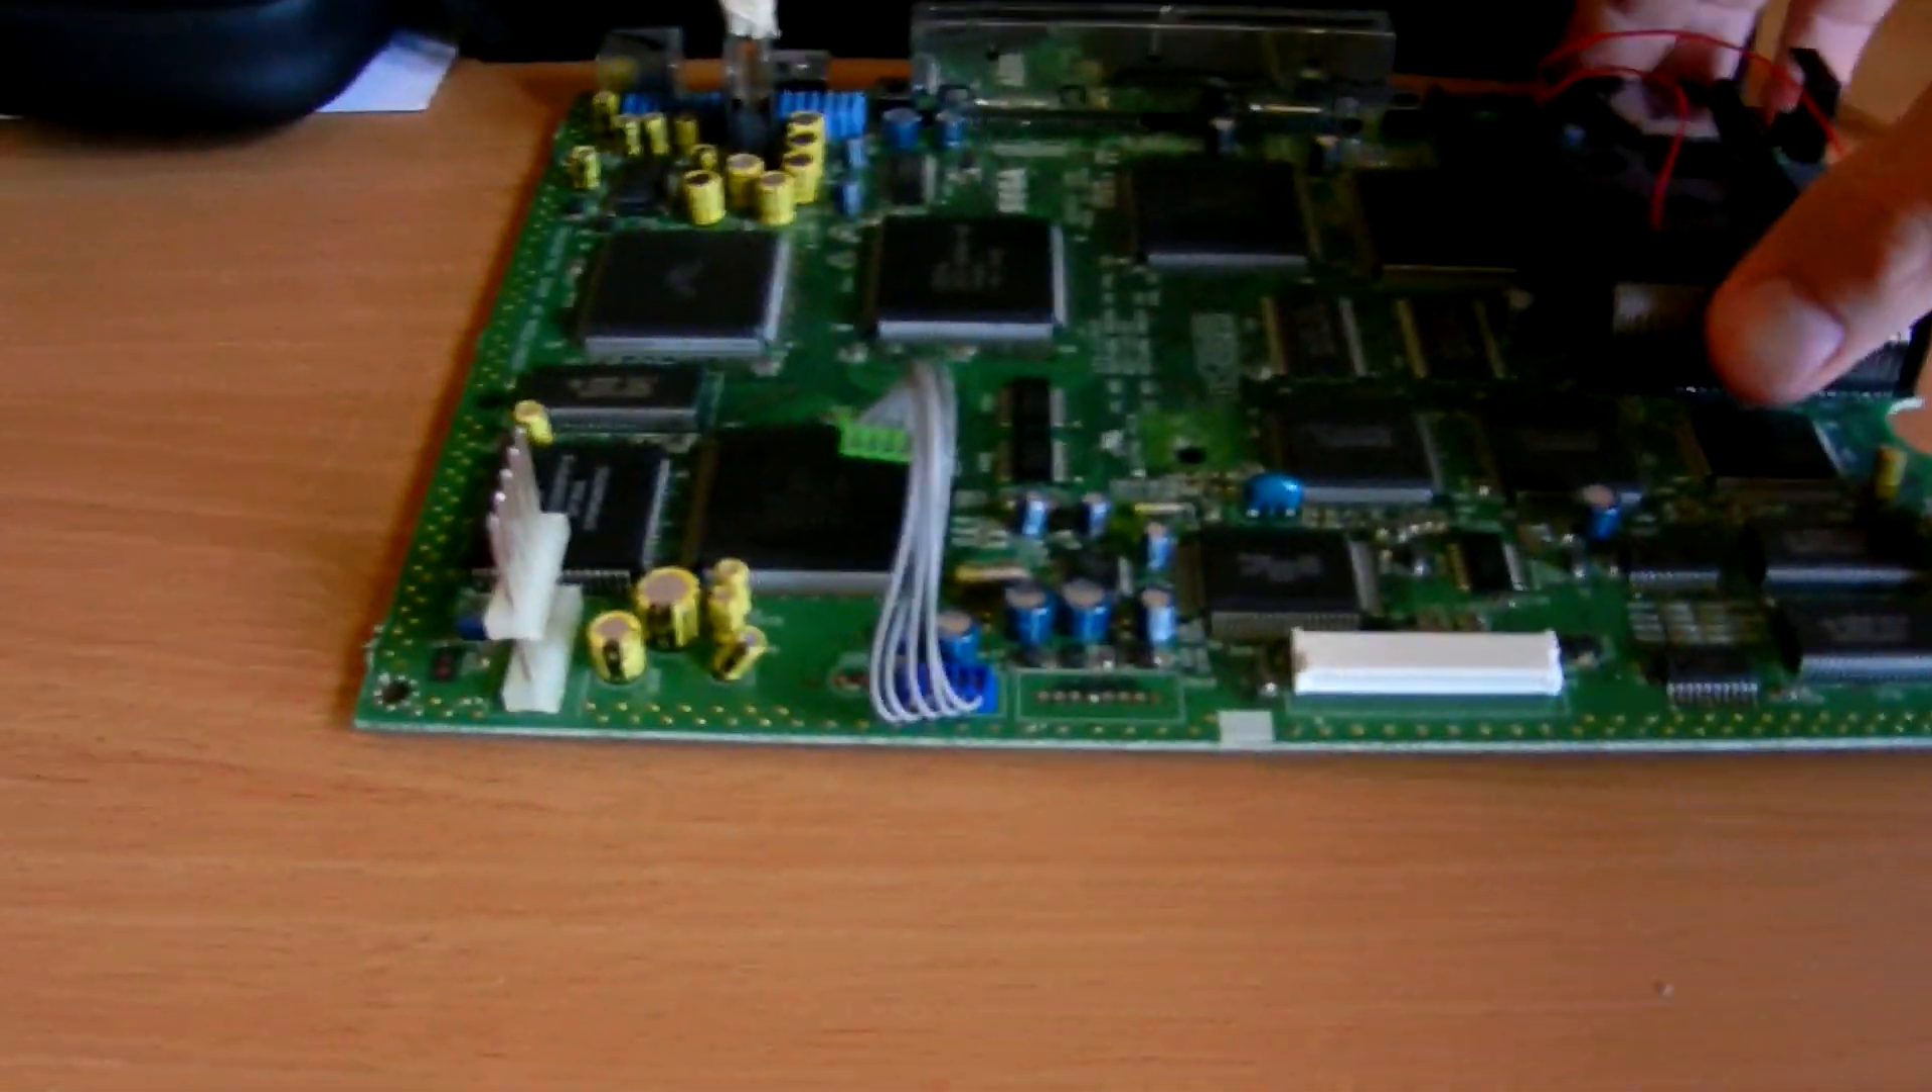I've dismantled the whole unit. And it's left me with the main board.